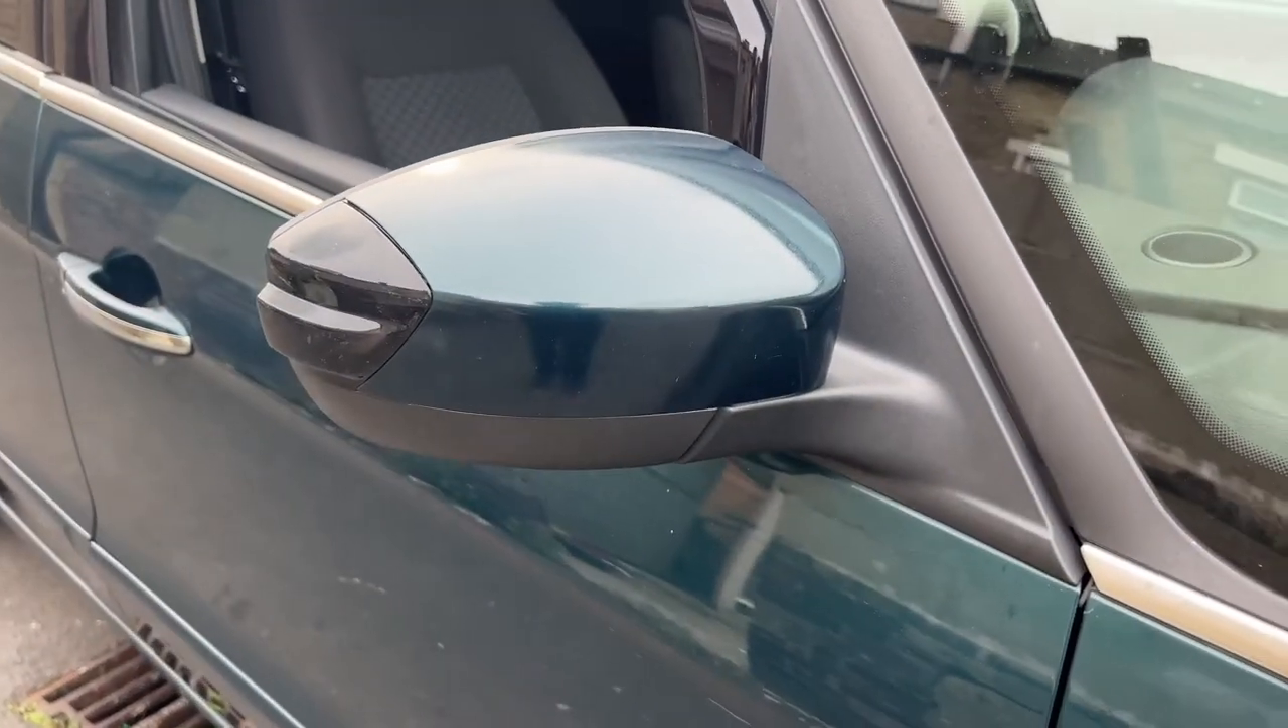So with the mirror cover back in place this is what it should look like.